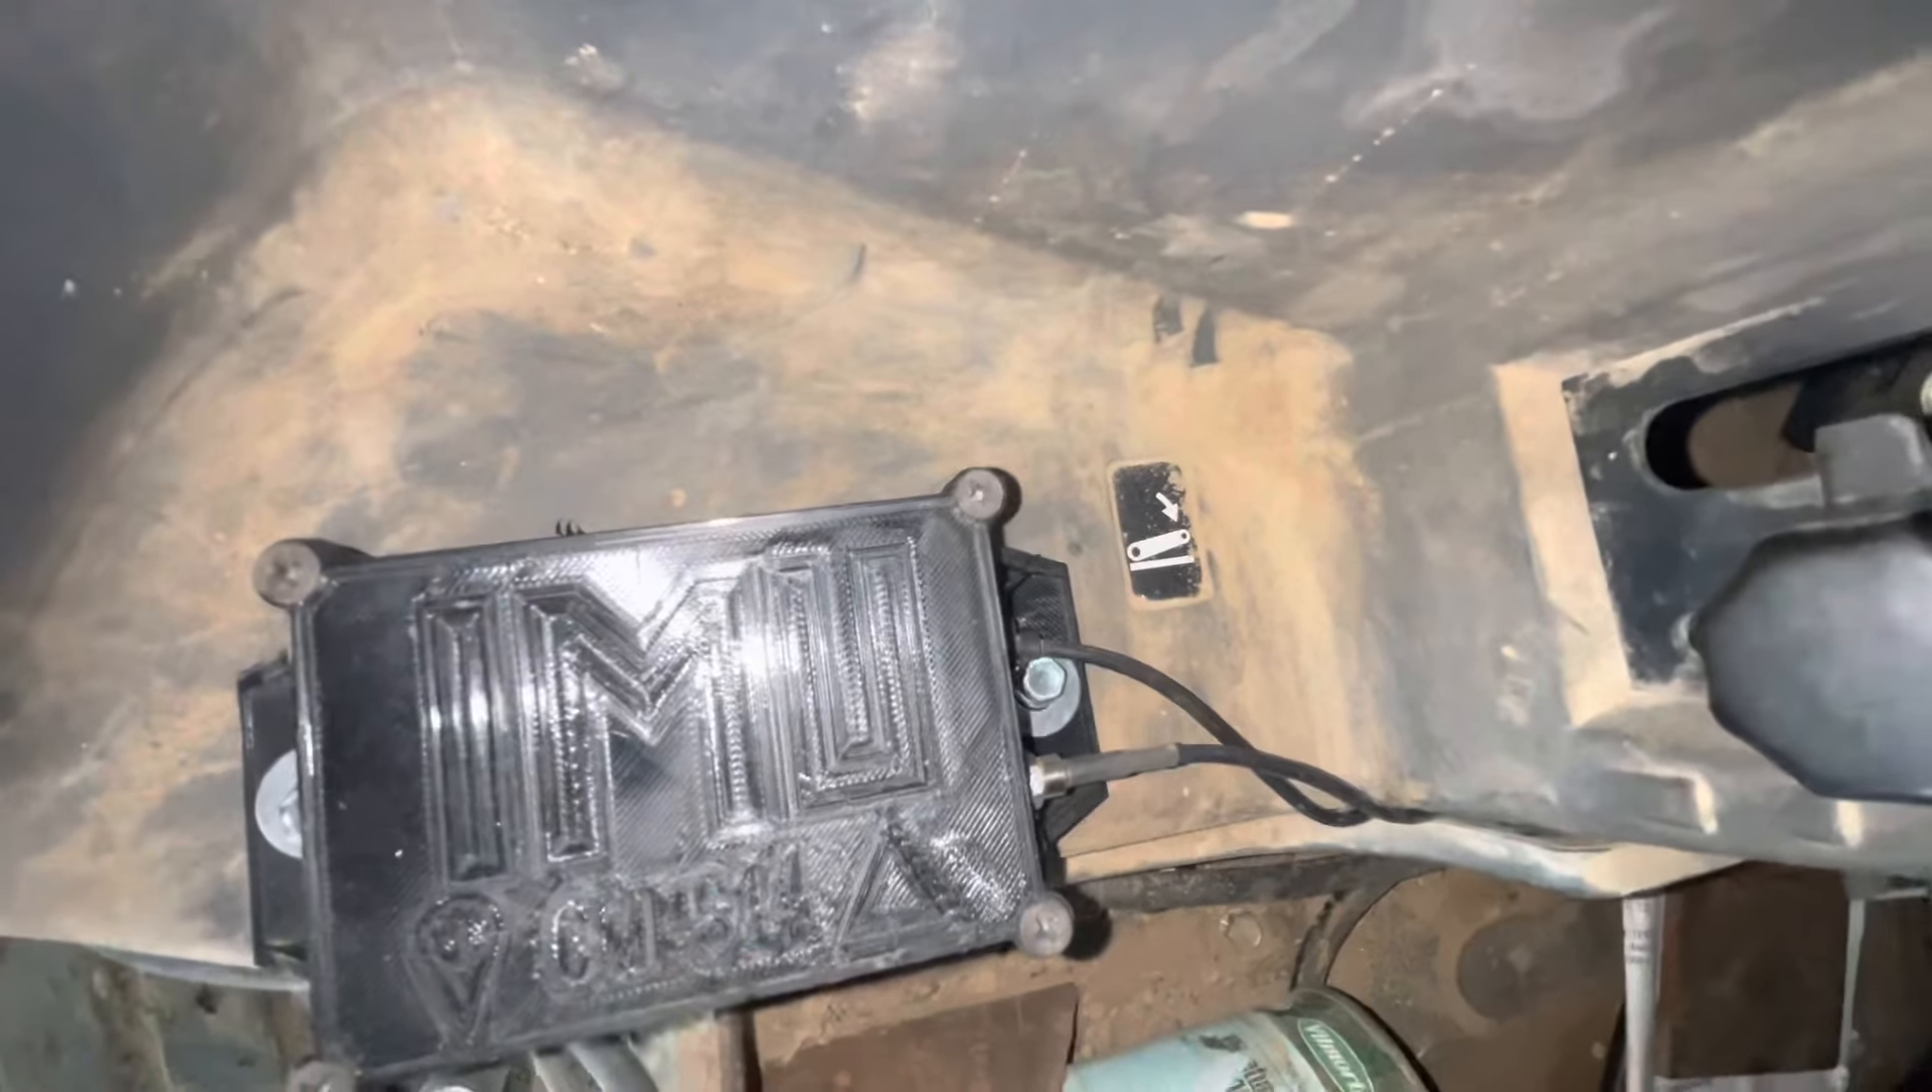Eh bien, voilà notre petit boîtier IMU GPS installé avec le petit montage Panda qui va bien.